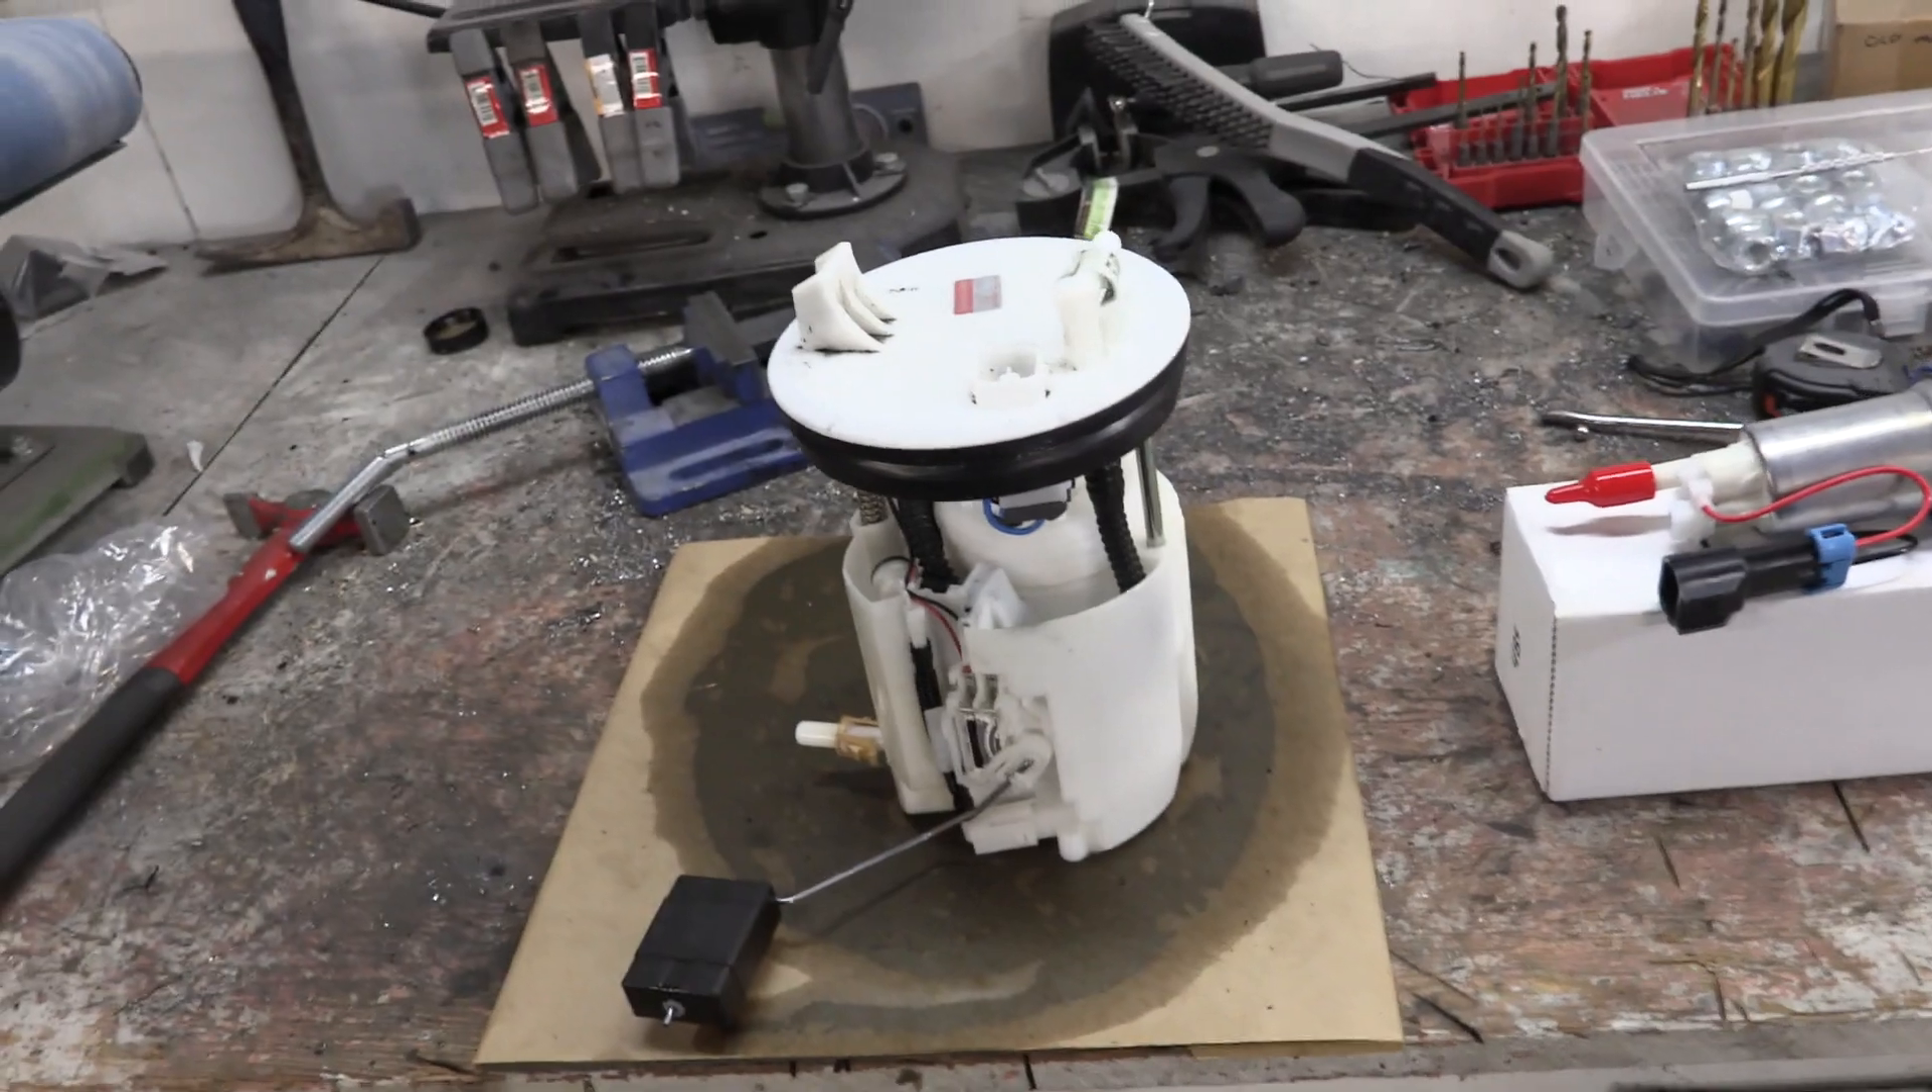All right, I got the fuel pump out of the car, the whole basket connection thing.